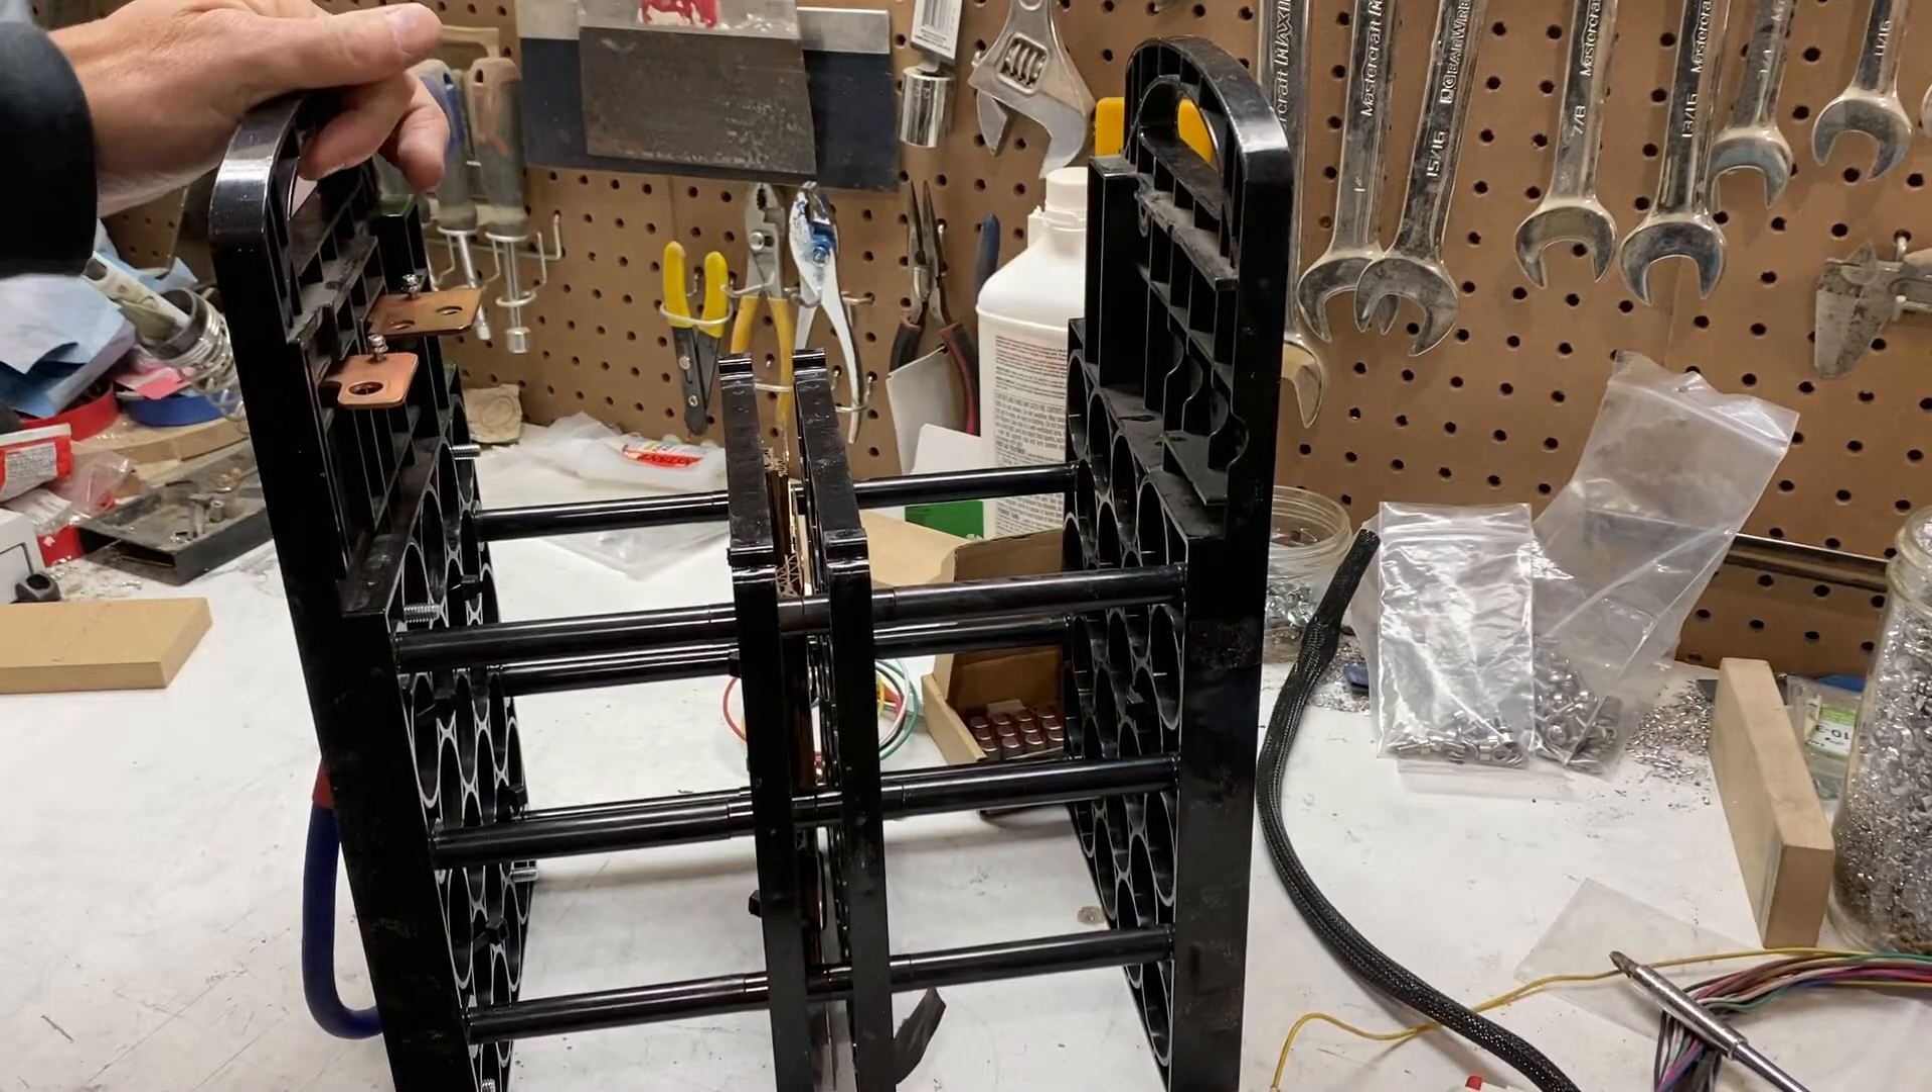So one of the very first things you're going to notice is that this particular BEAST module has had all of its cells removed.